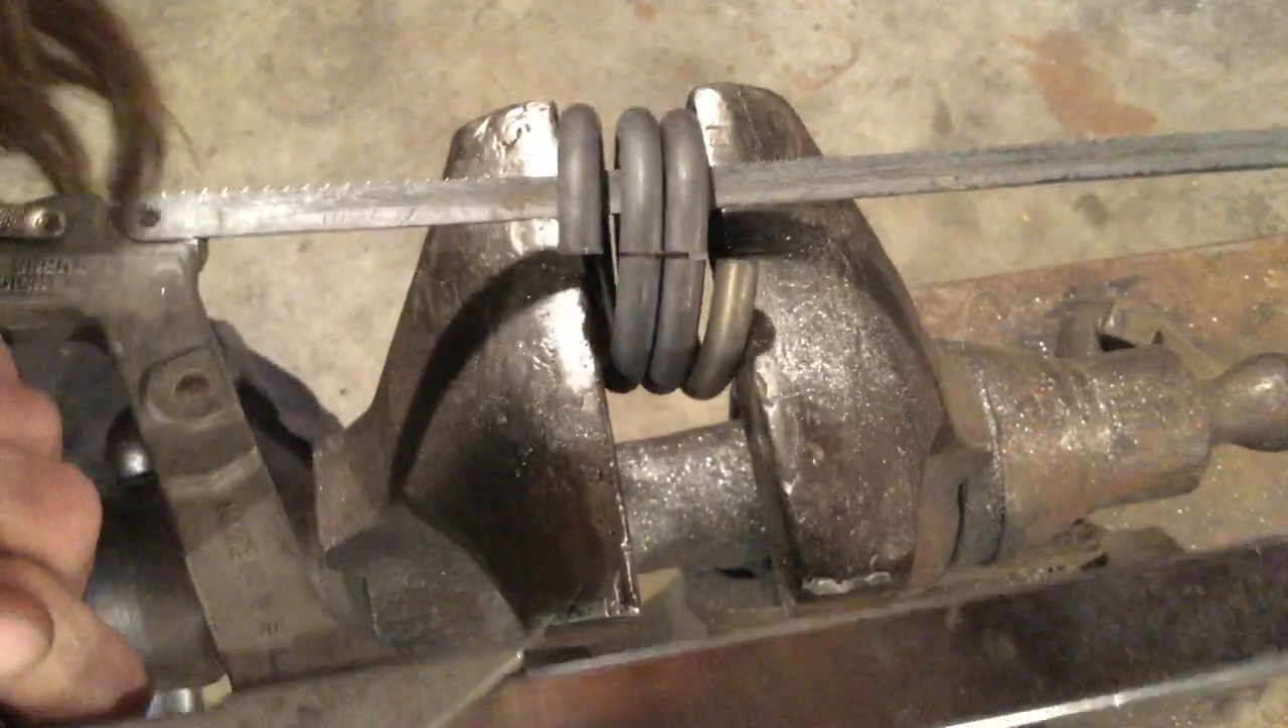Then you should have your rings captured on your blade, like so.